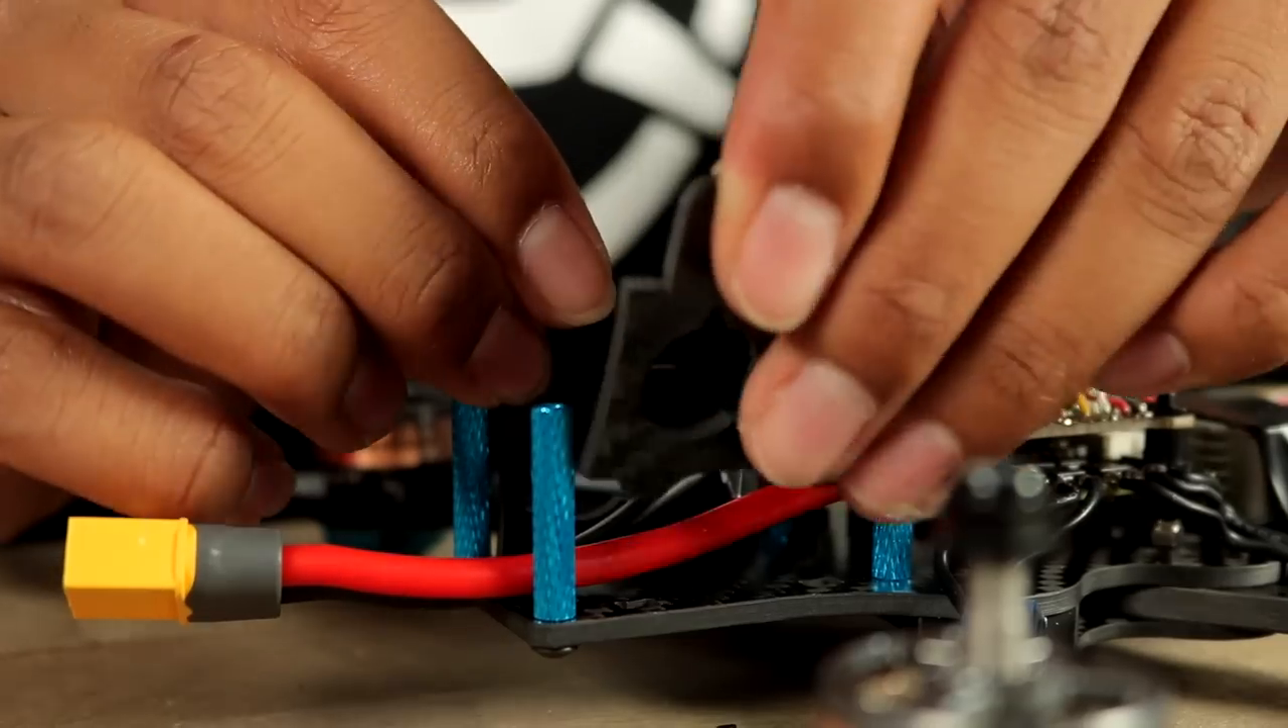So we got the standoffs on.